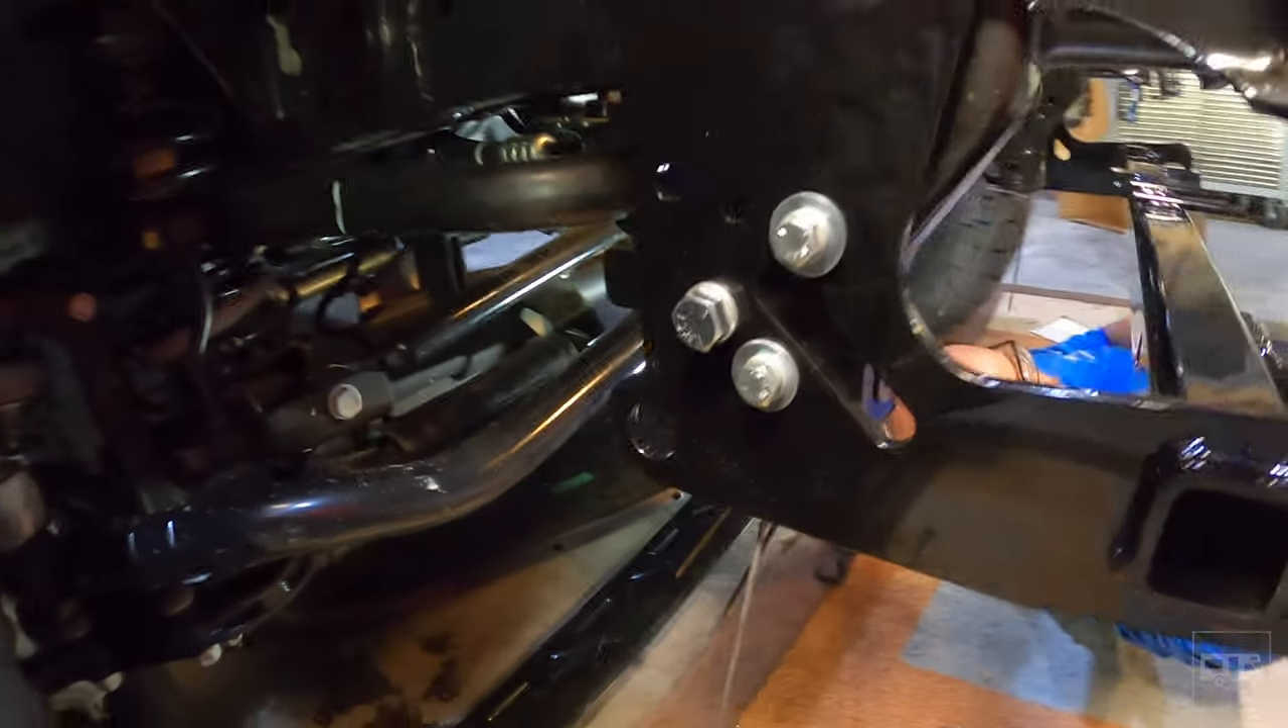These three bolts down here all line up with with existing holes and then there's a spacer plate which is the tab sticks out the back and that goes in there.